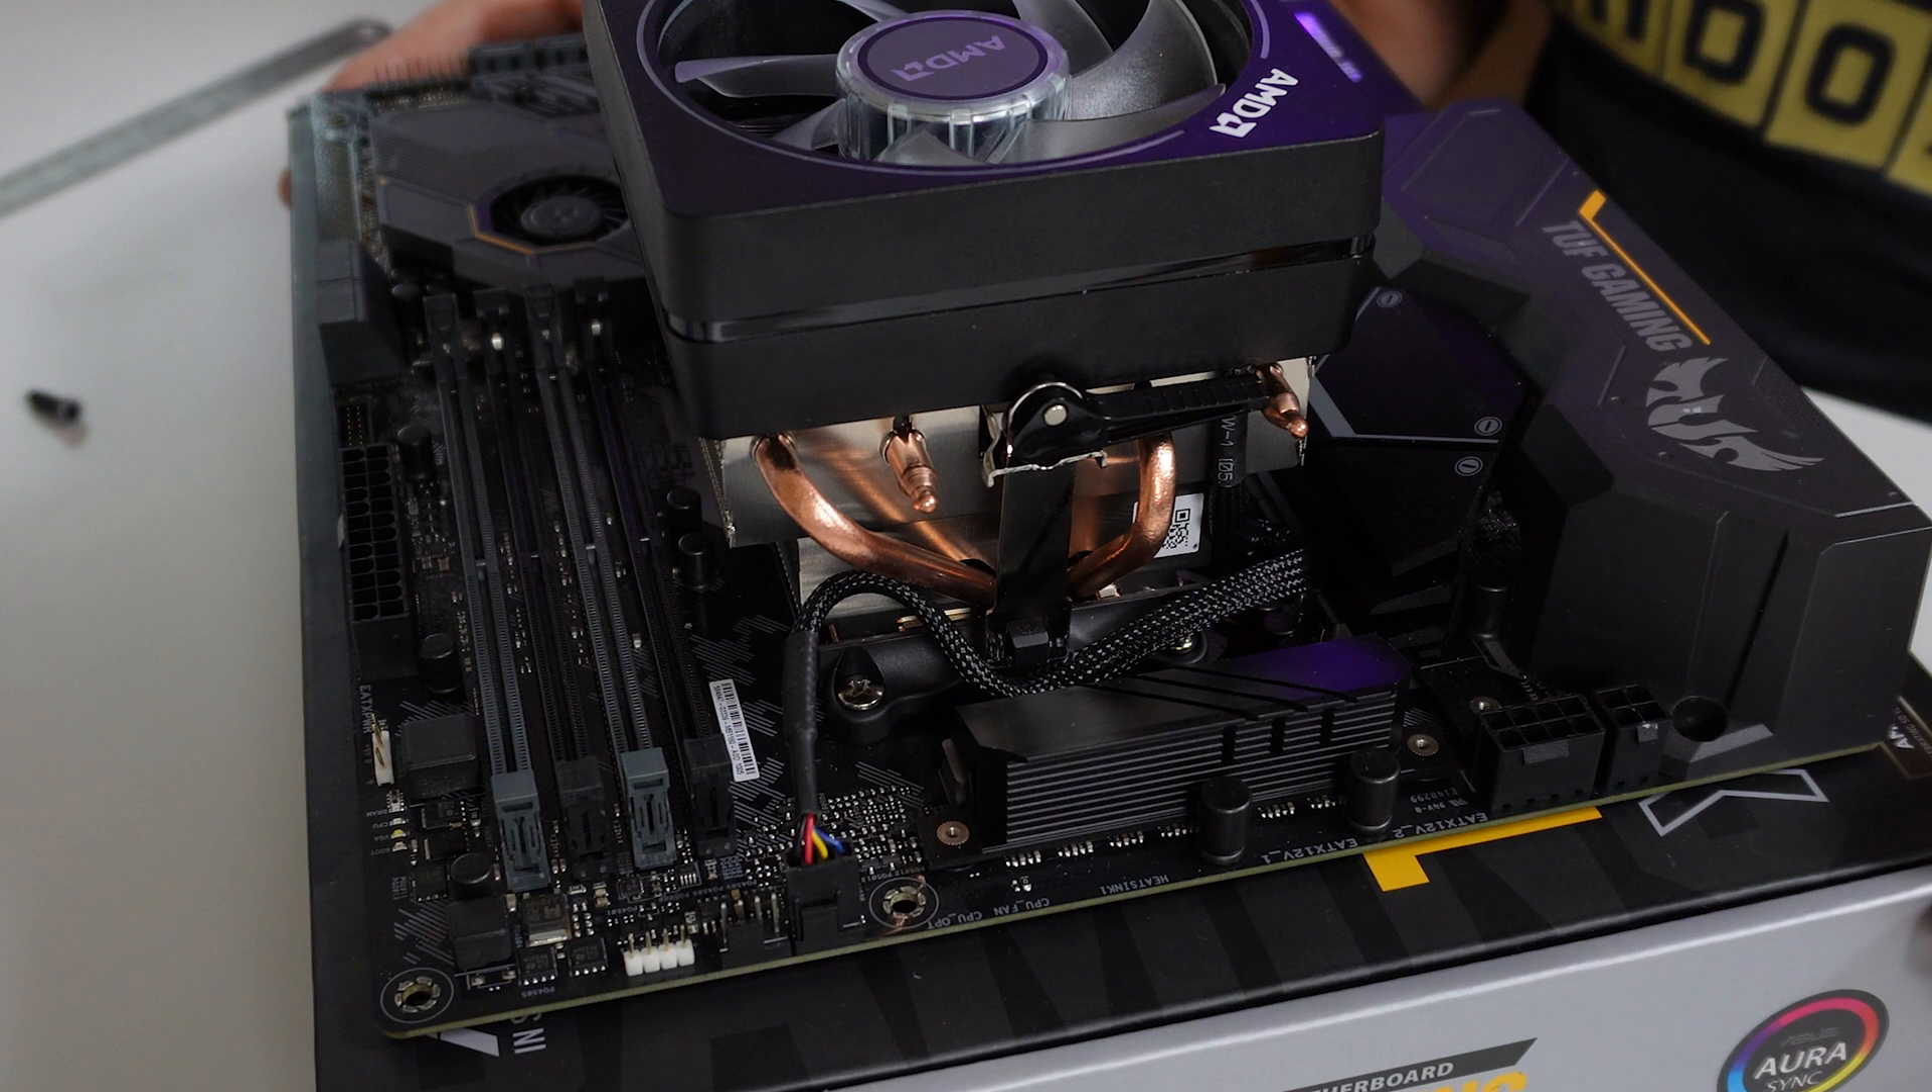So that's the CPU cooler actually physically installed and it will perform but next we need to install the USB cable and also the 12 volt RGB cable to get it lit up.